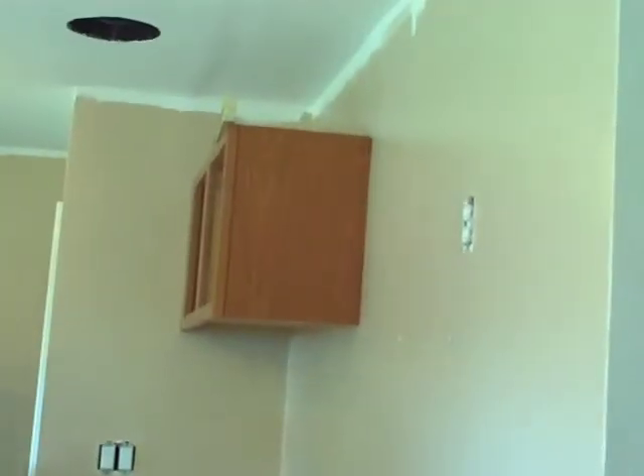Okay, there's, we've got the first cupboard up on the stove side.